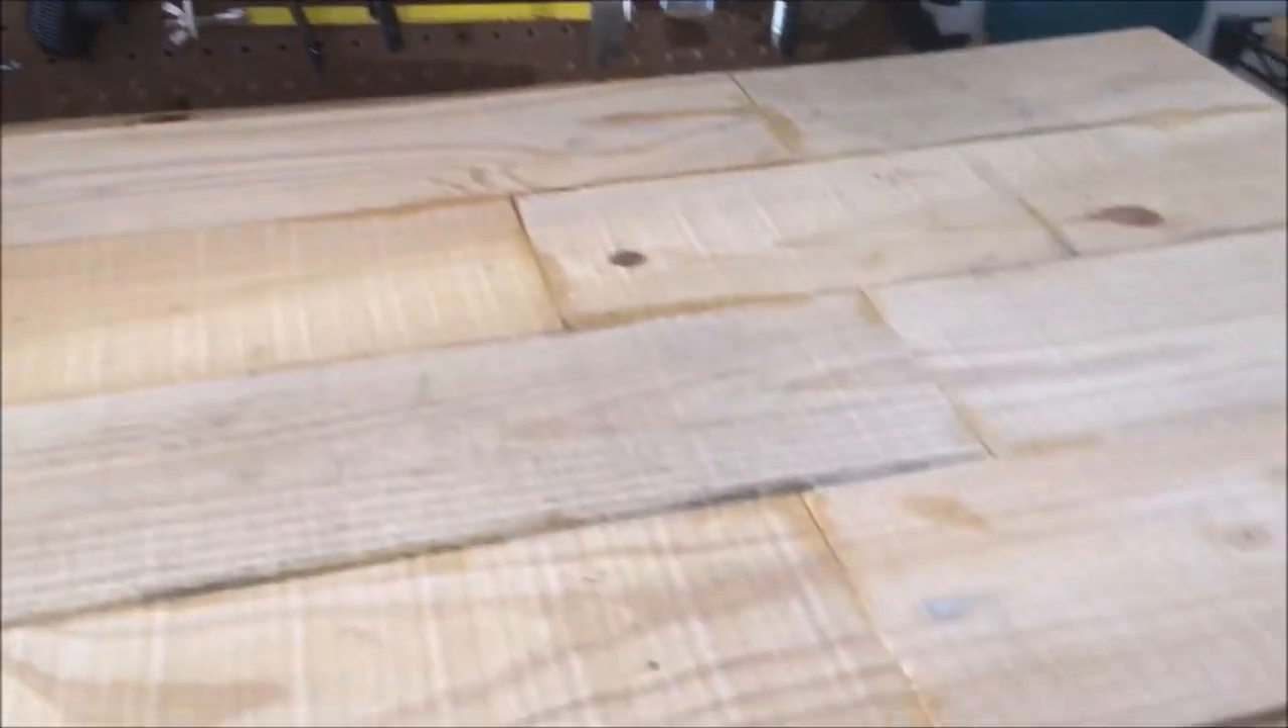I got two boards on every row staggered the seam.